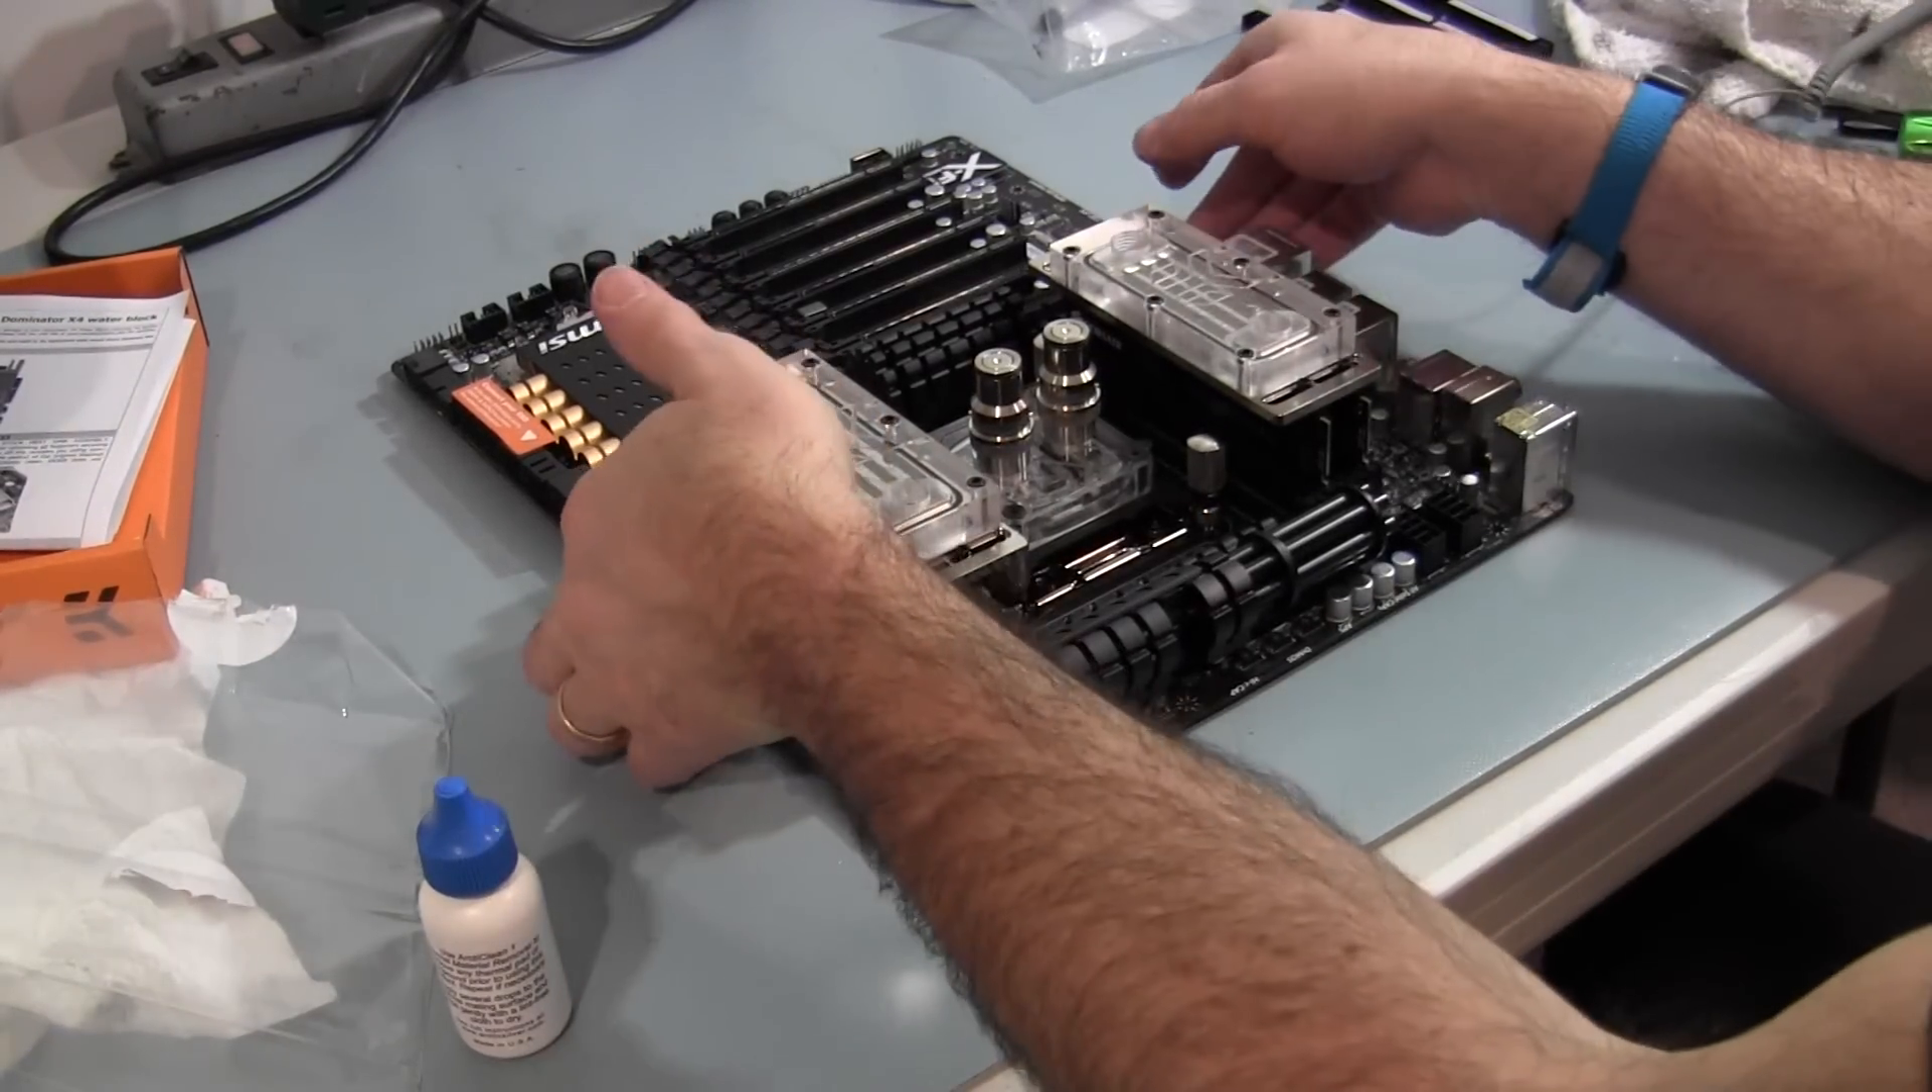Okay, got both water blocks on there.